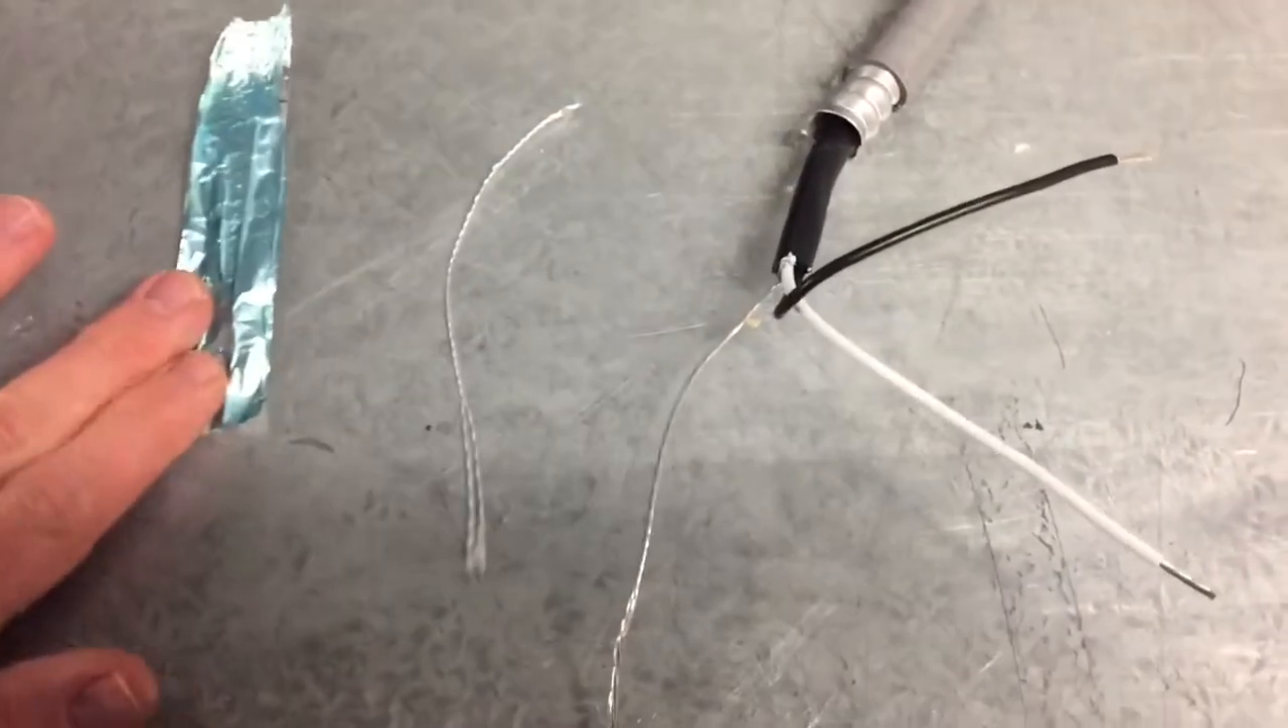Alright, you can see I've got the foil removed, the rip cord removed.